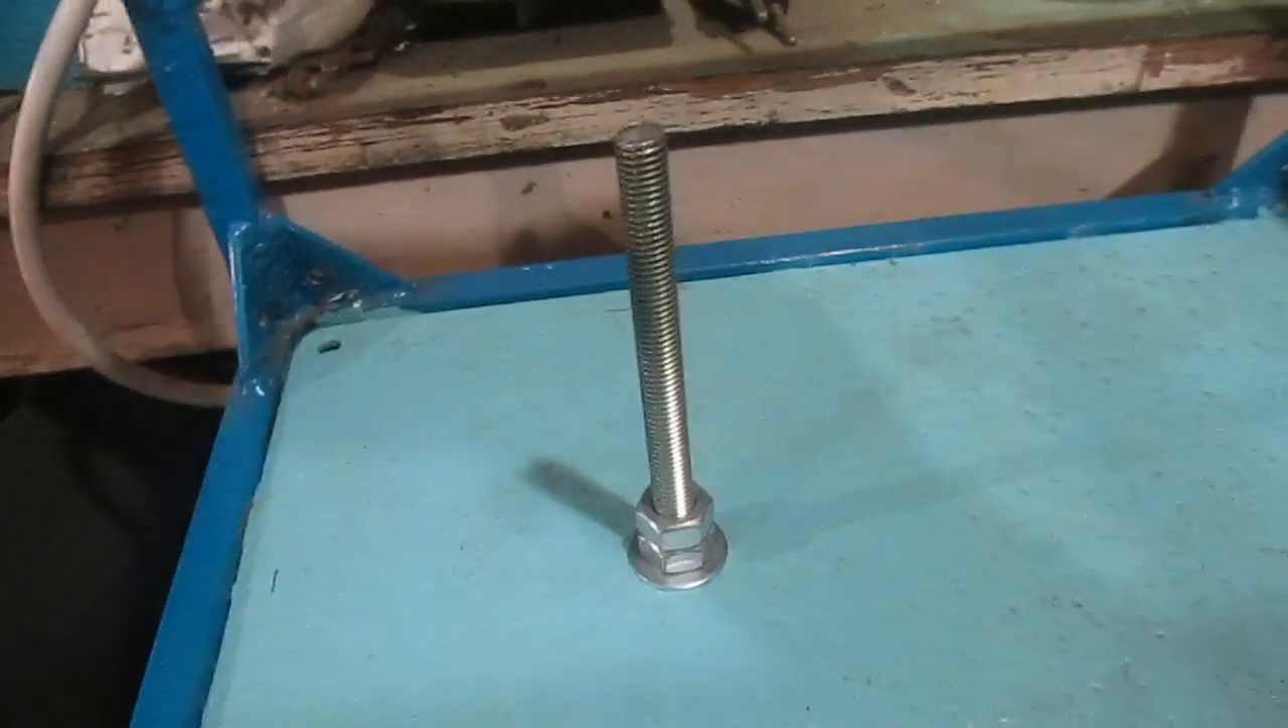Во, оська уже на месте. Теперь туда надо накидать шайбу.